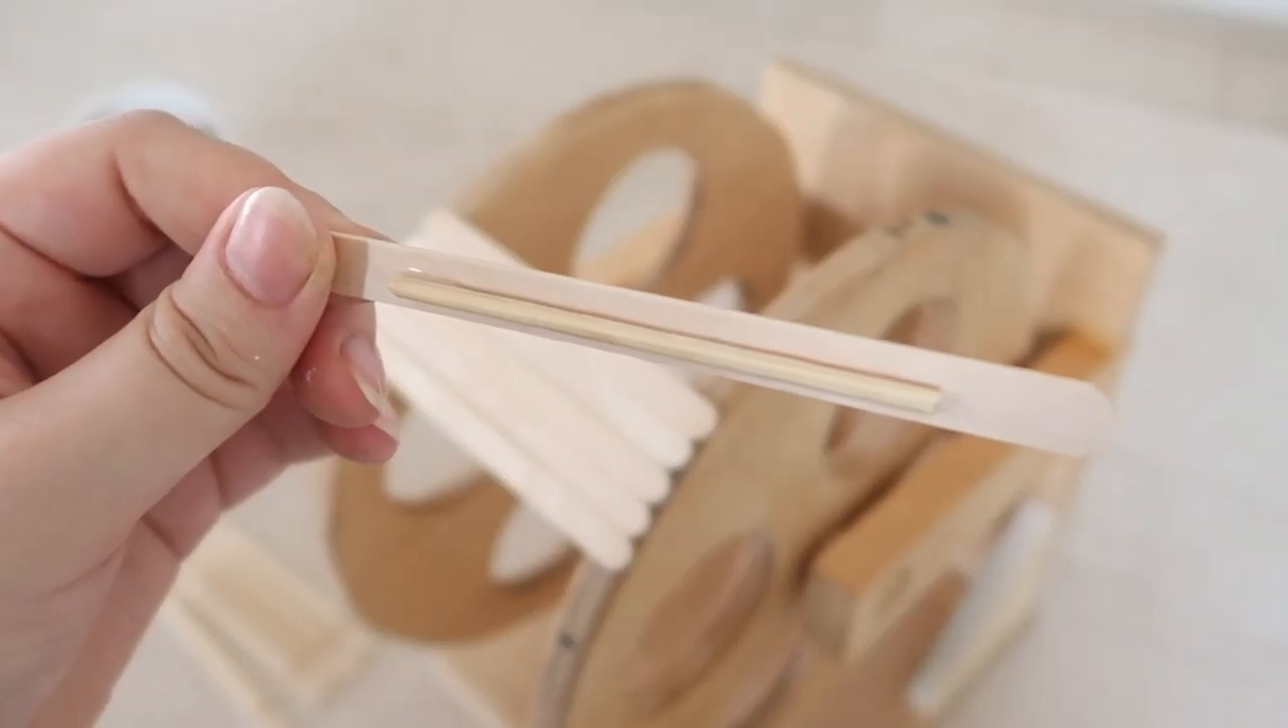Also on every other lolly stick I glued a thin kebab skewer to act as a grip so nitrogen can actually get some purchase when he runs.